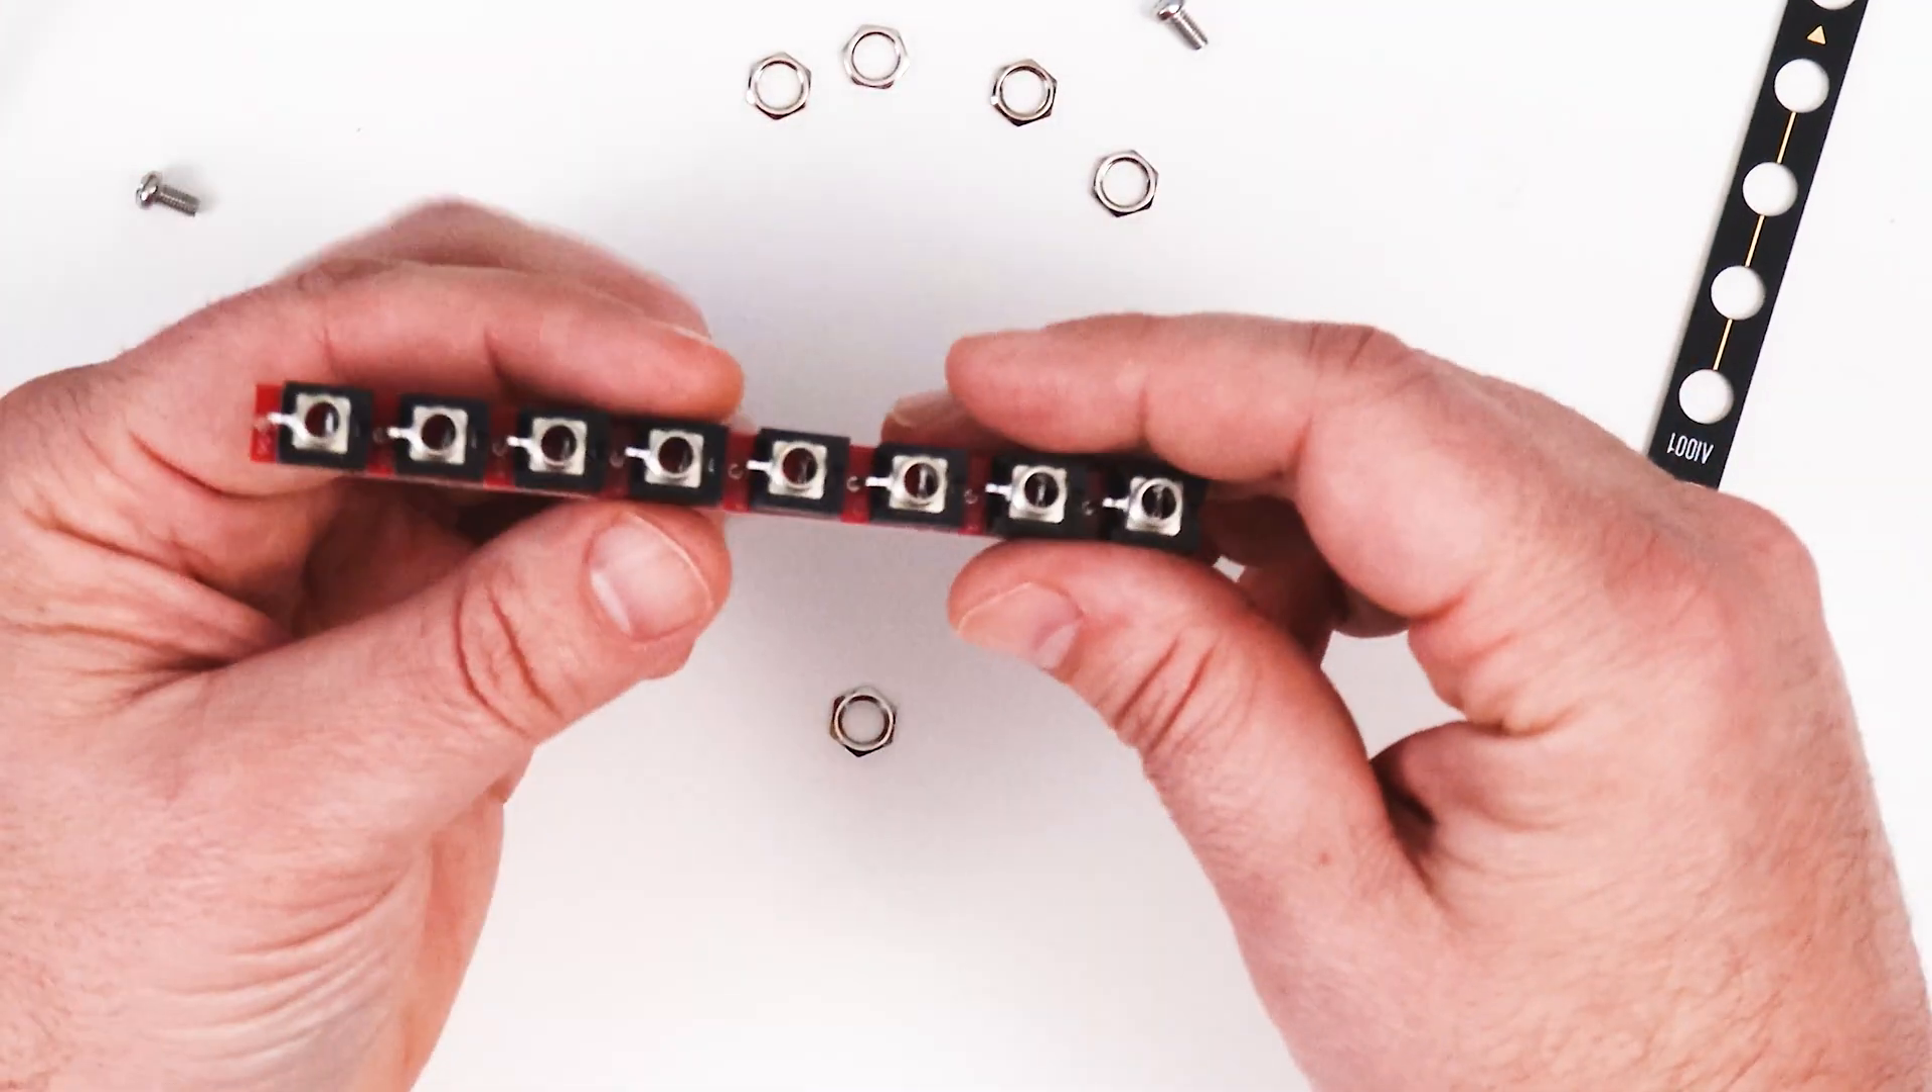So I've got all eight of the jacks put in place.